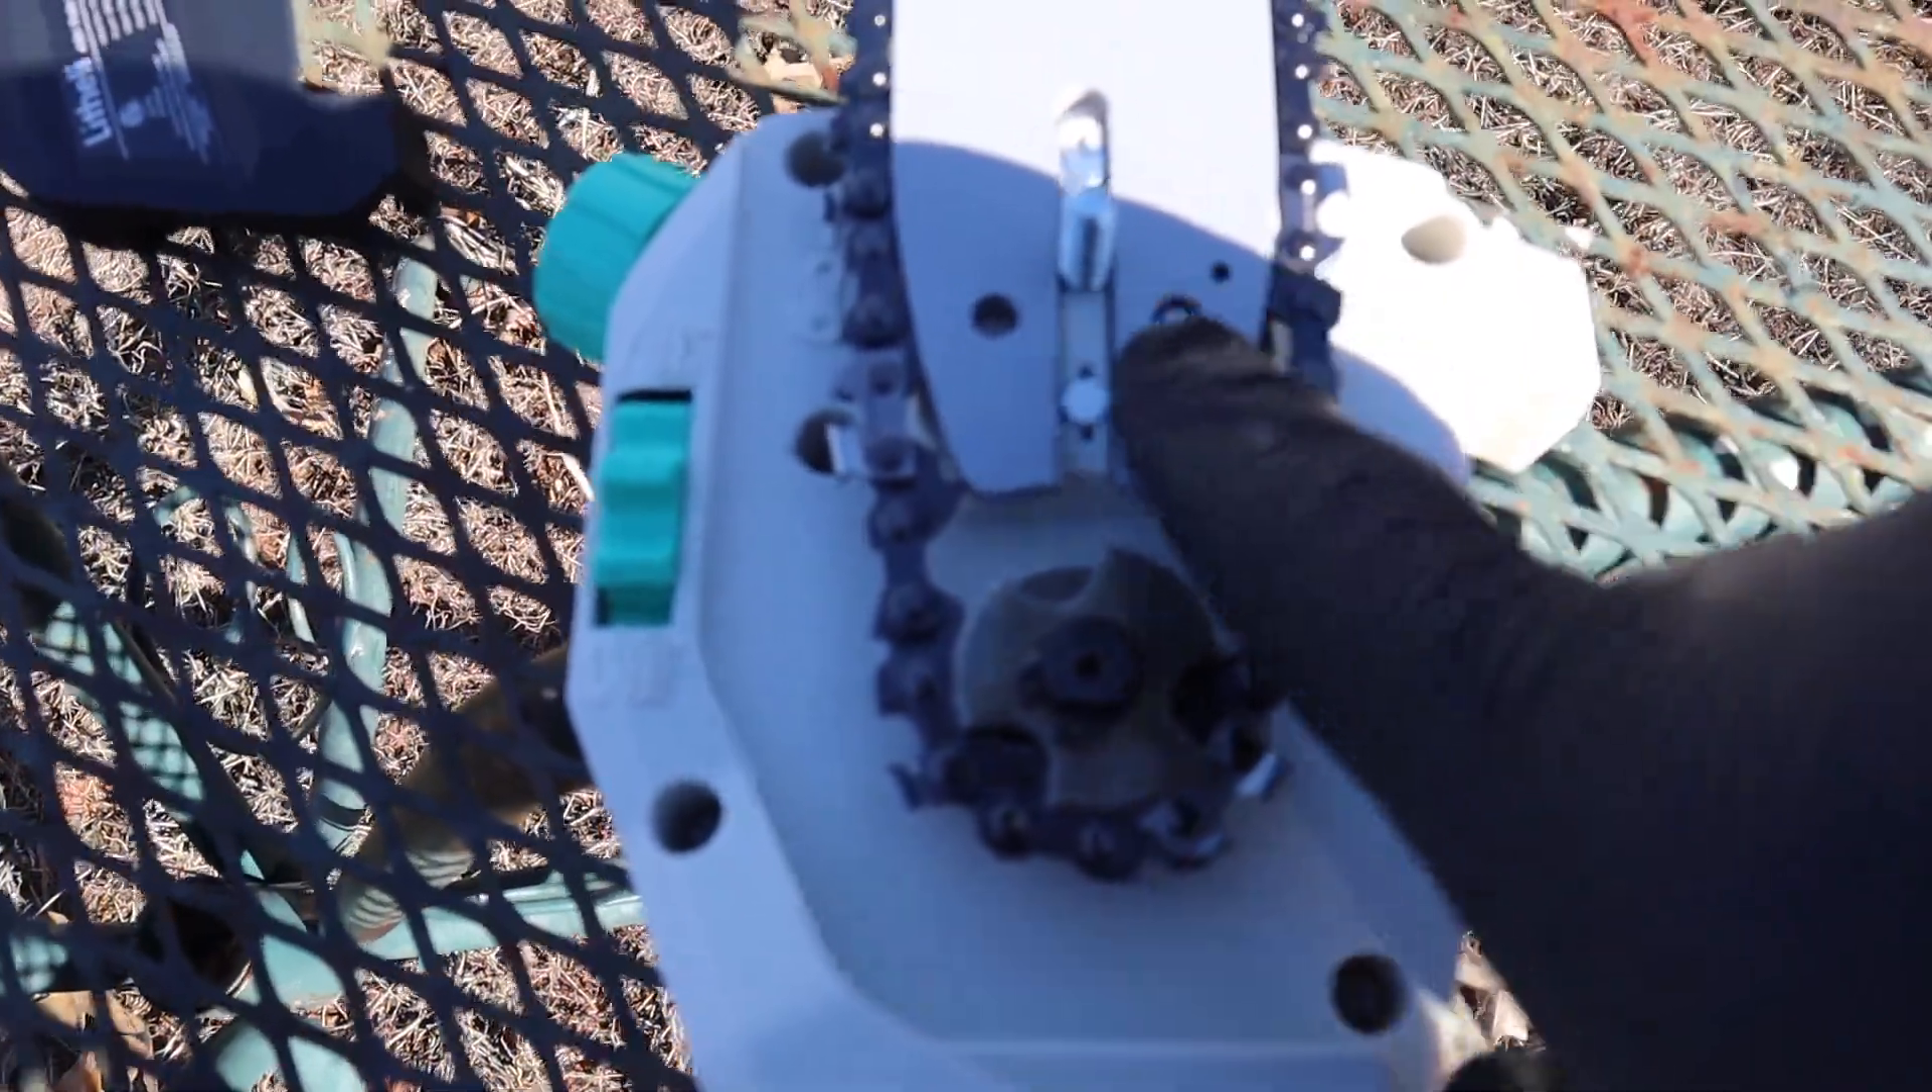So I have the bar put into the little holder that it goes into.